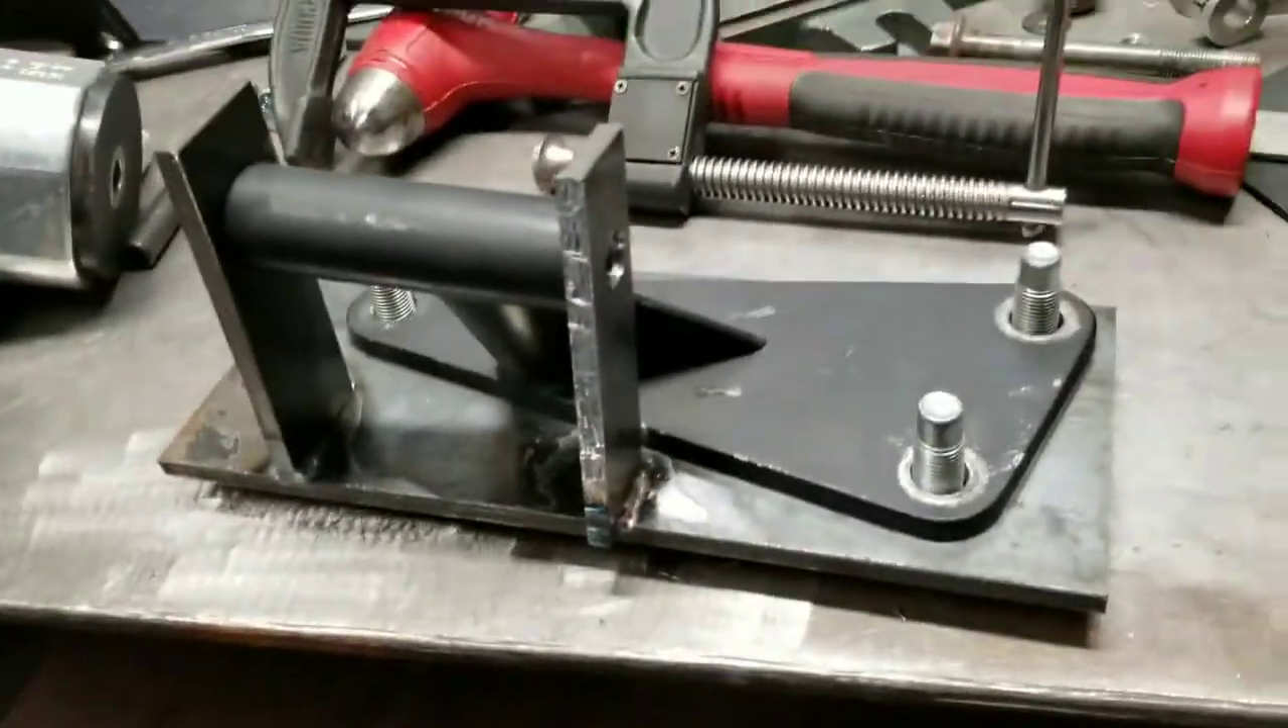All right guys as you can see I got all my bolts welded in I made two uprights for the motor mount jig all welded in and then my original mount it should fit in like so.